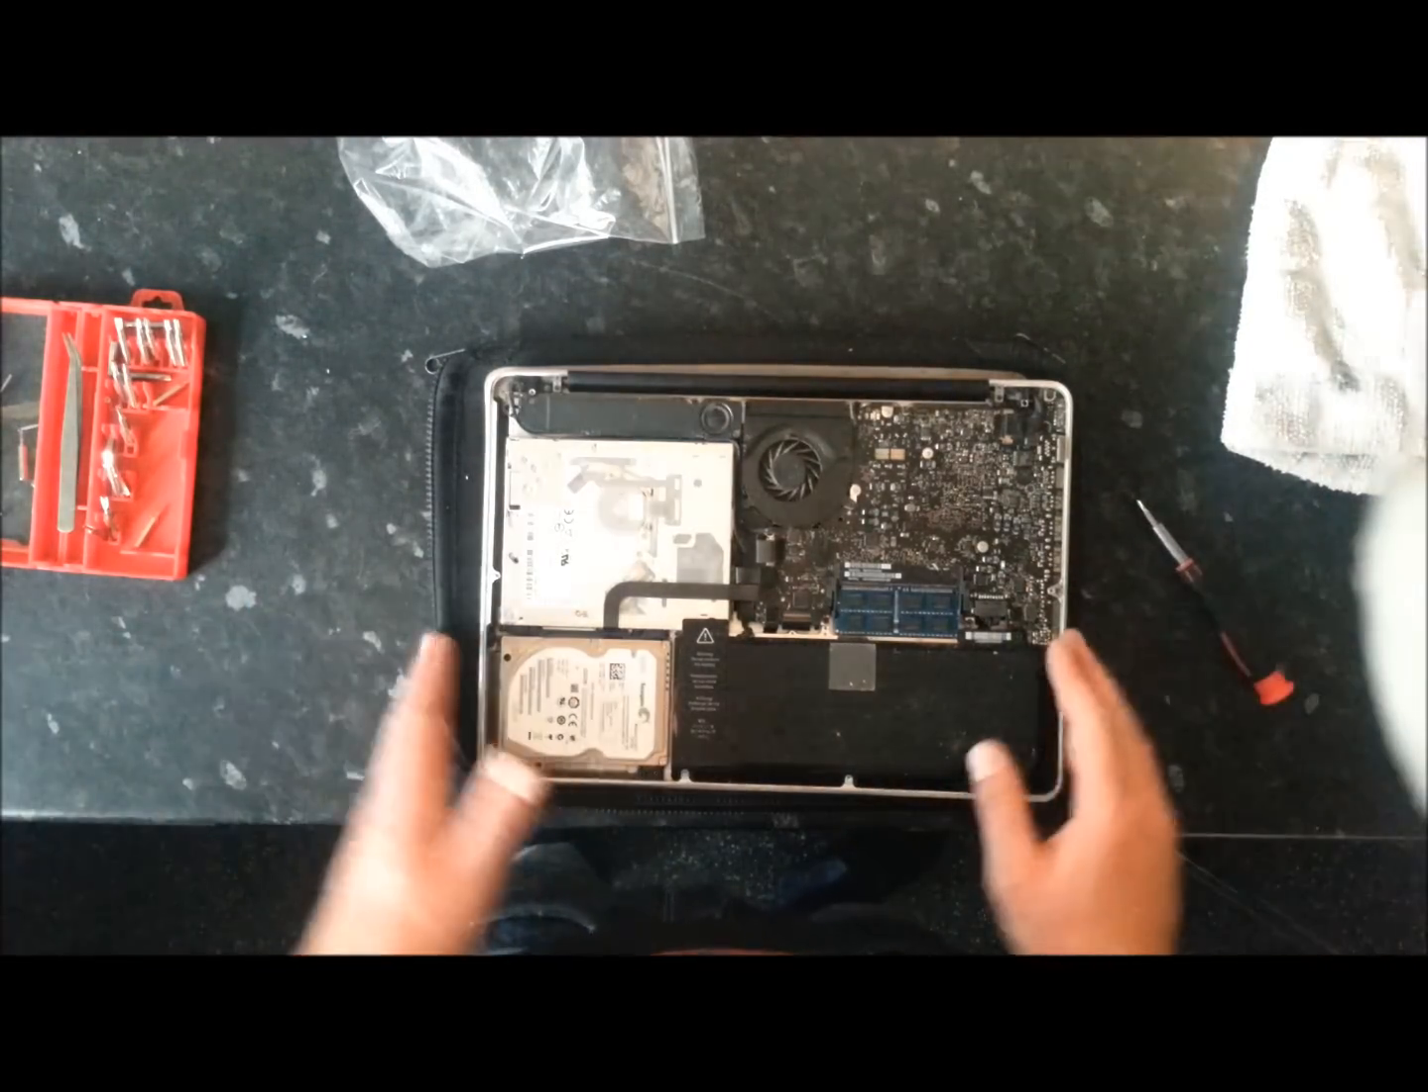Right so that is your hard drive fitted basically.